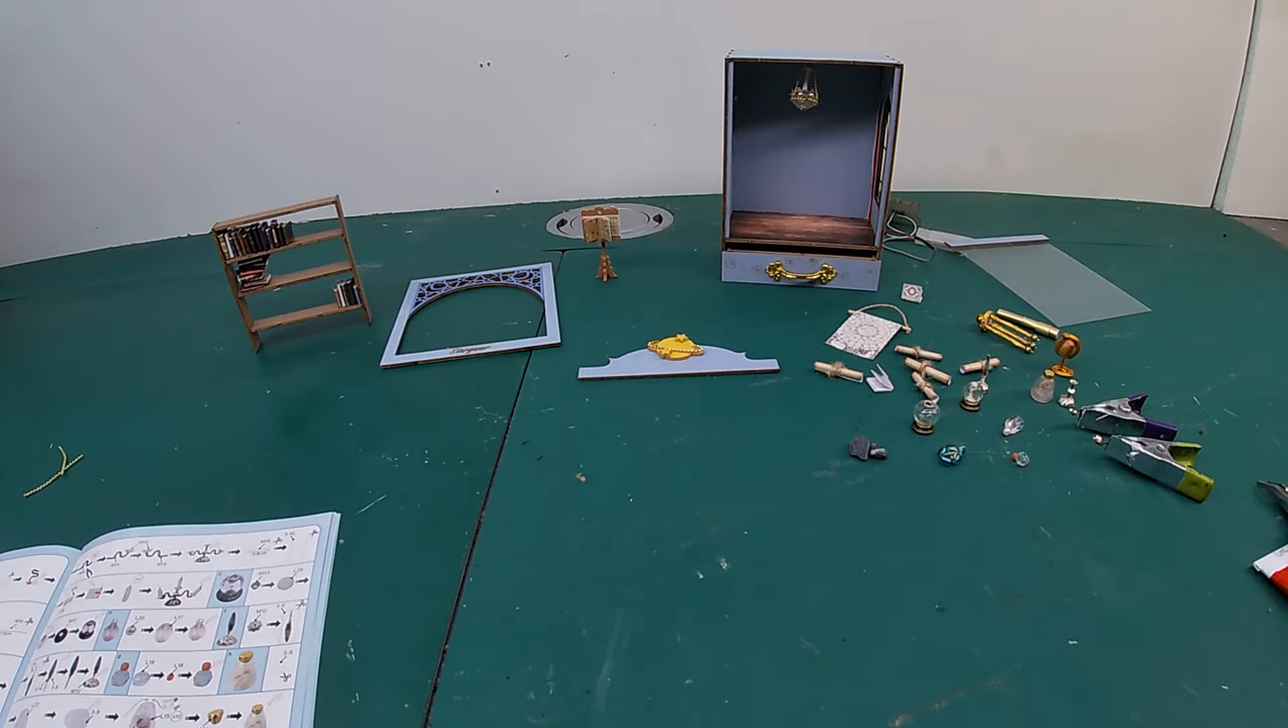Après il restera le final avec la façade et la vitre.